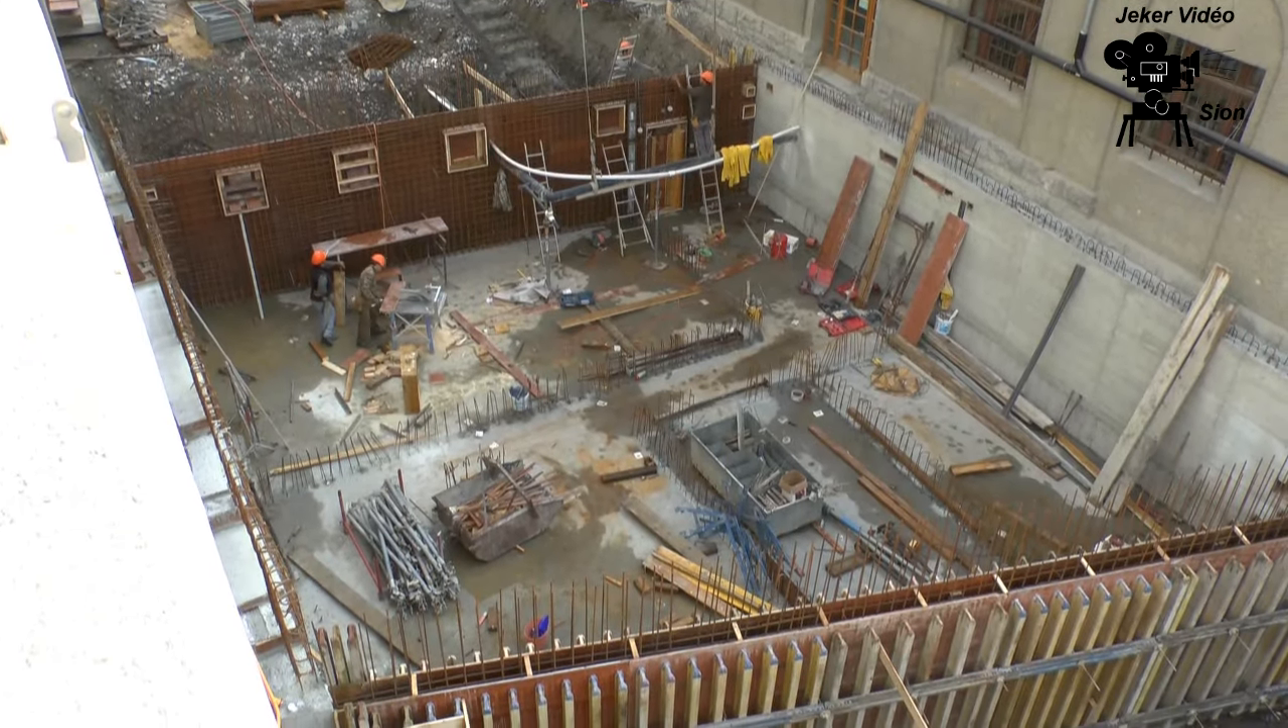Les premiers éléments de coffrage de cet étage sont en place.